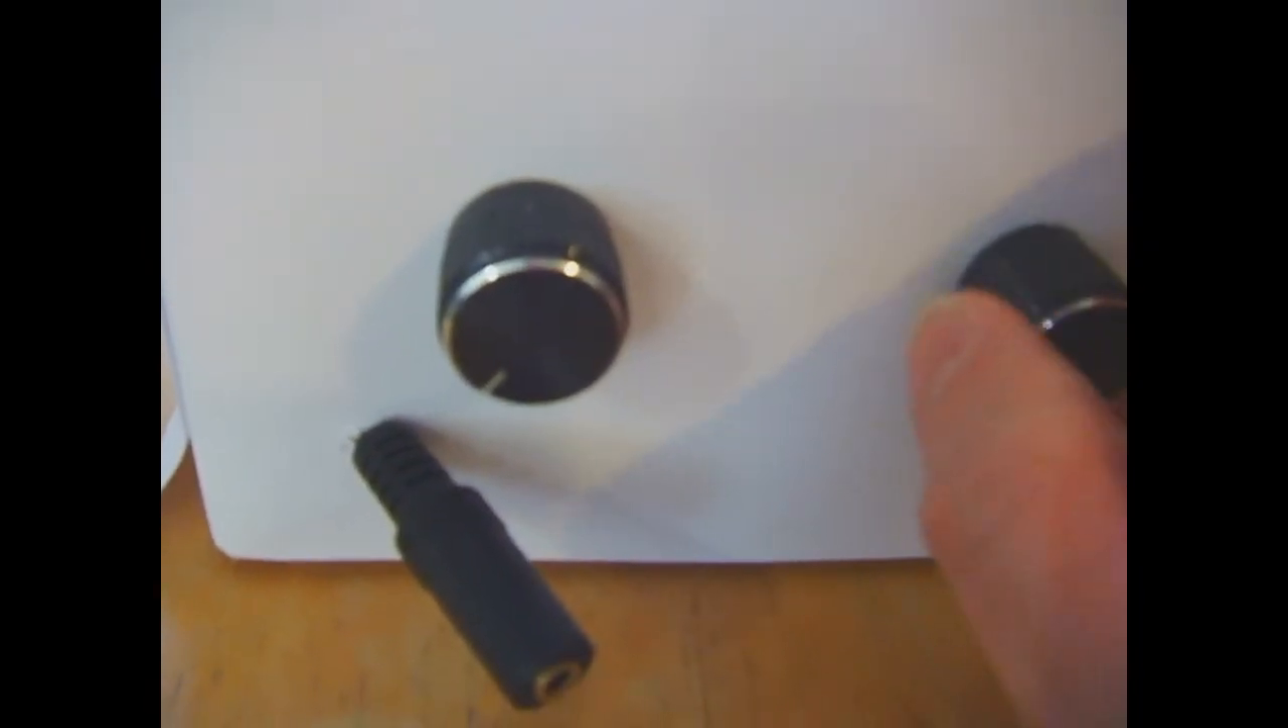Either way, you know, as you can see, the dials are now in place for the variable resistors.